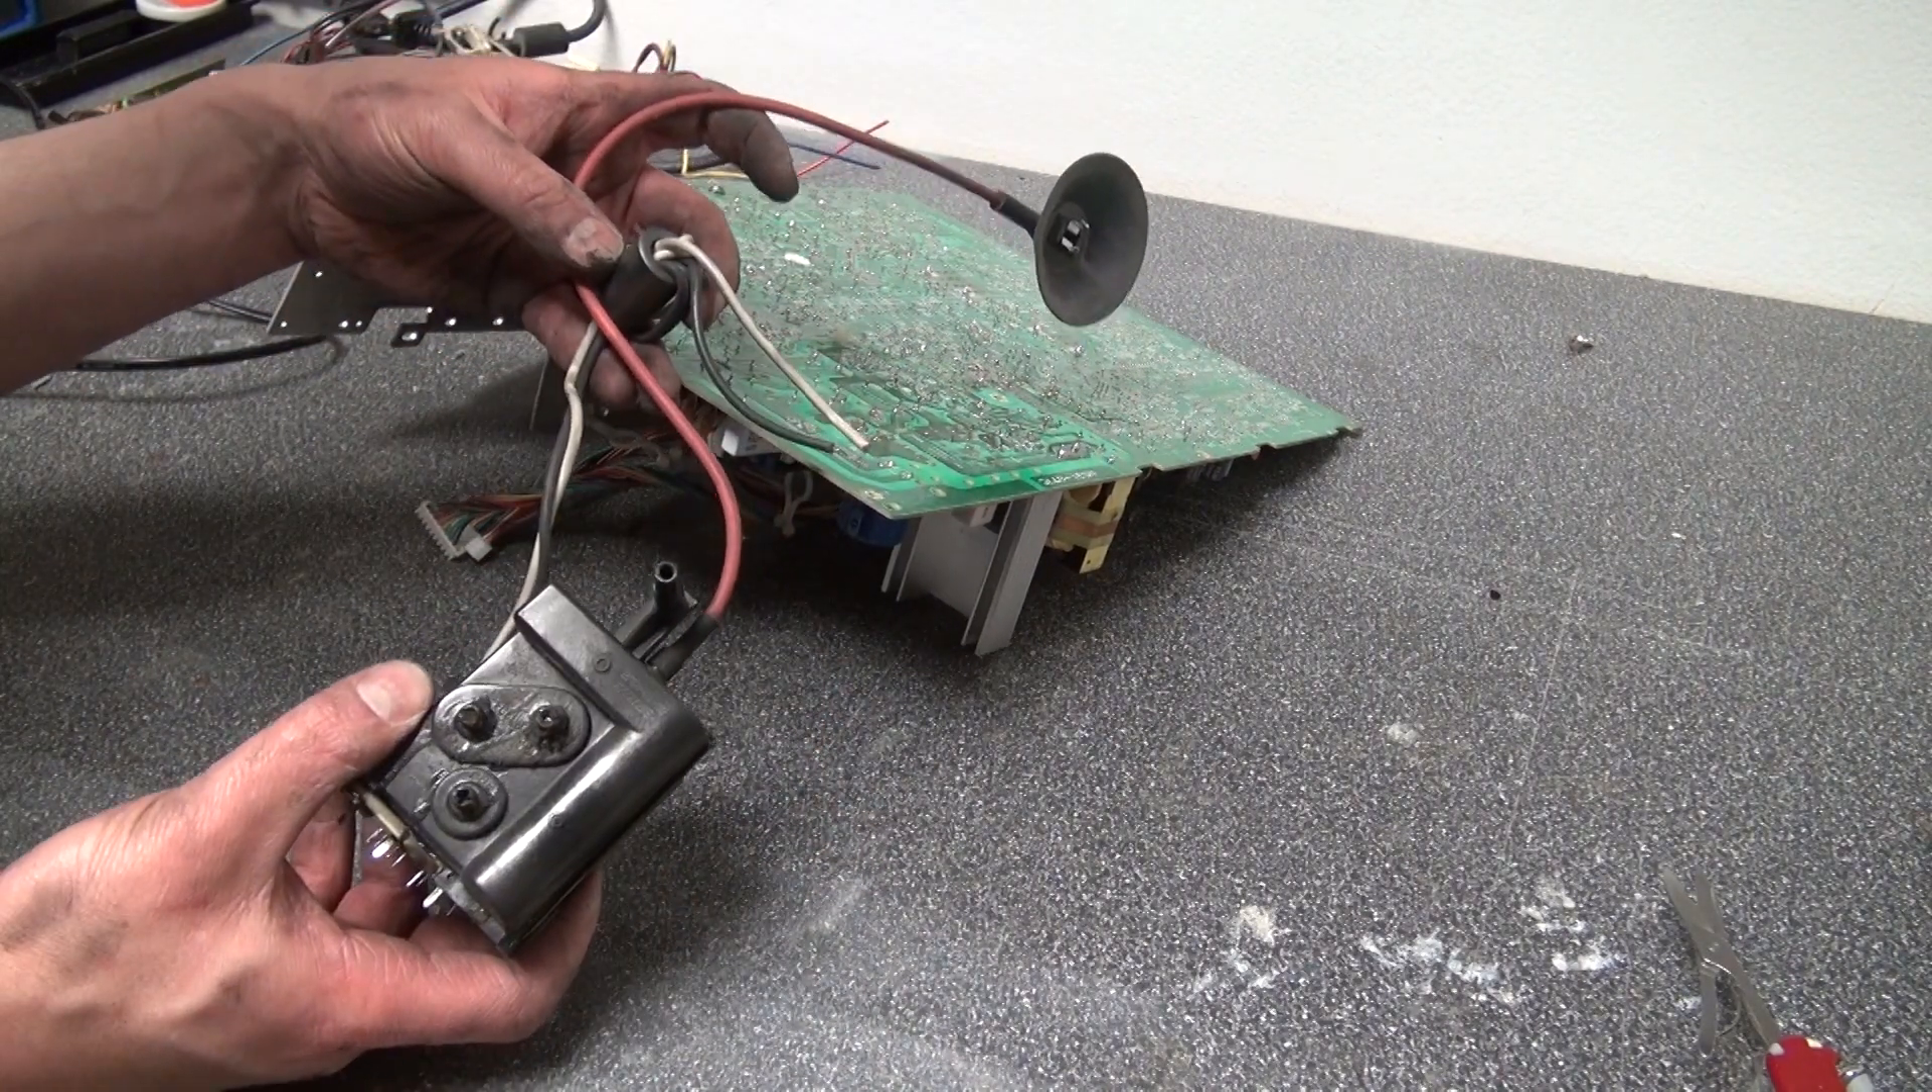I finally pulled out the flyback transformer.